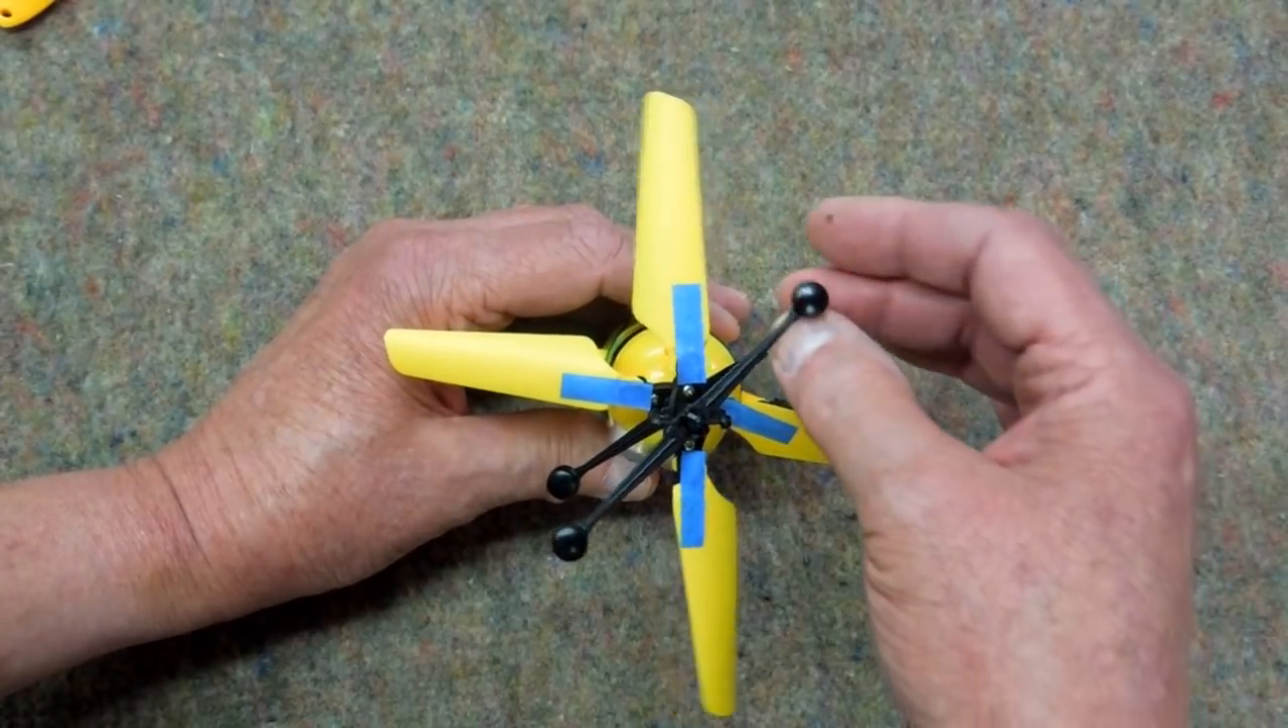We can see that the fly bars are not at right angles to the rotor blades.